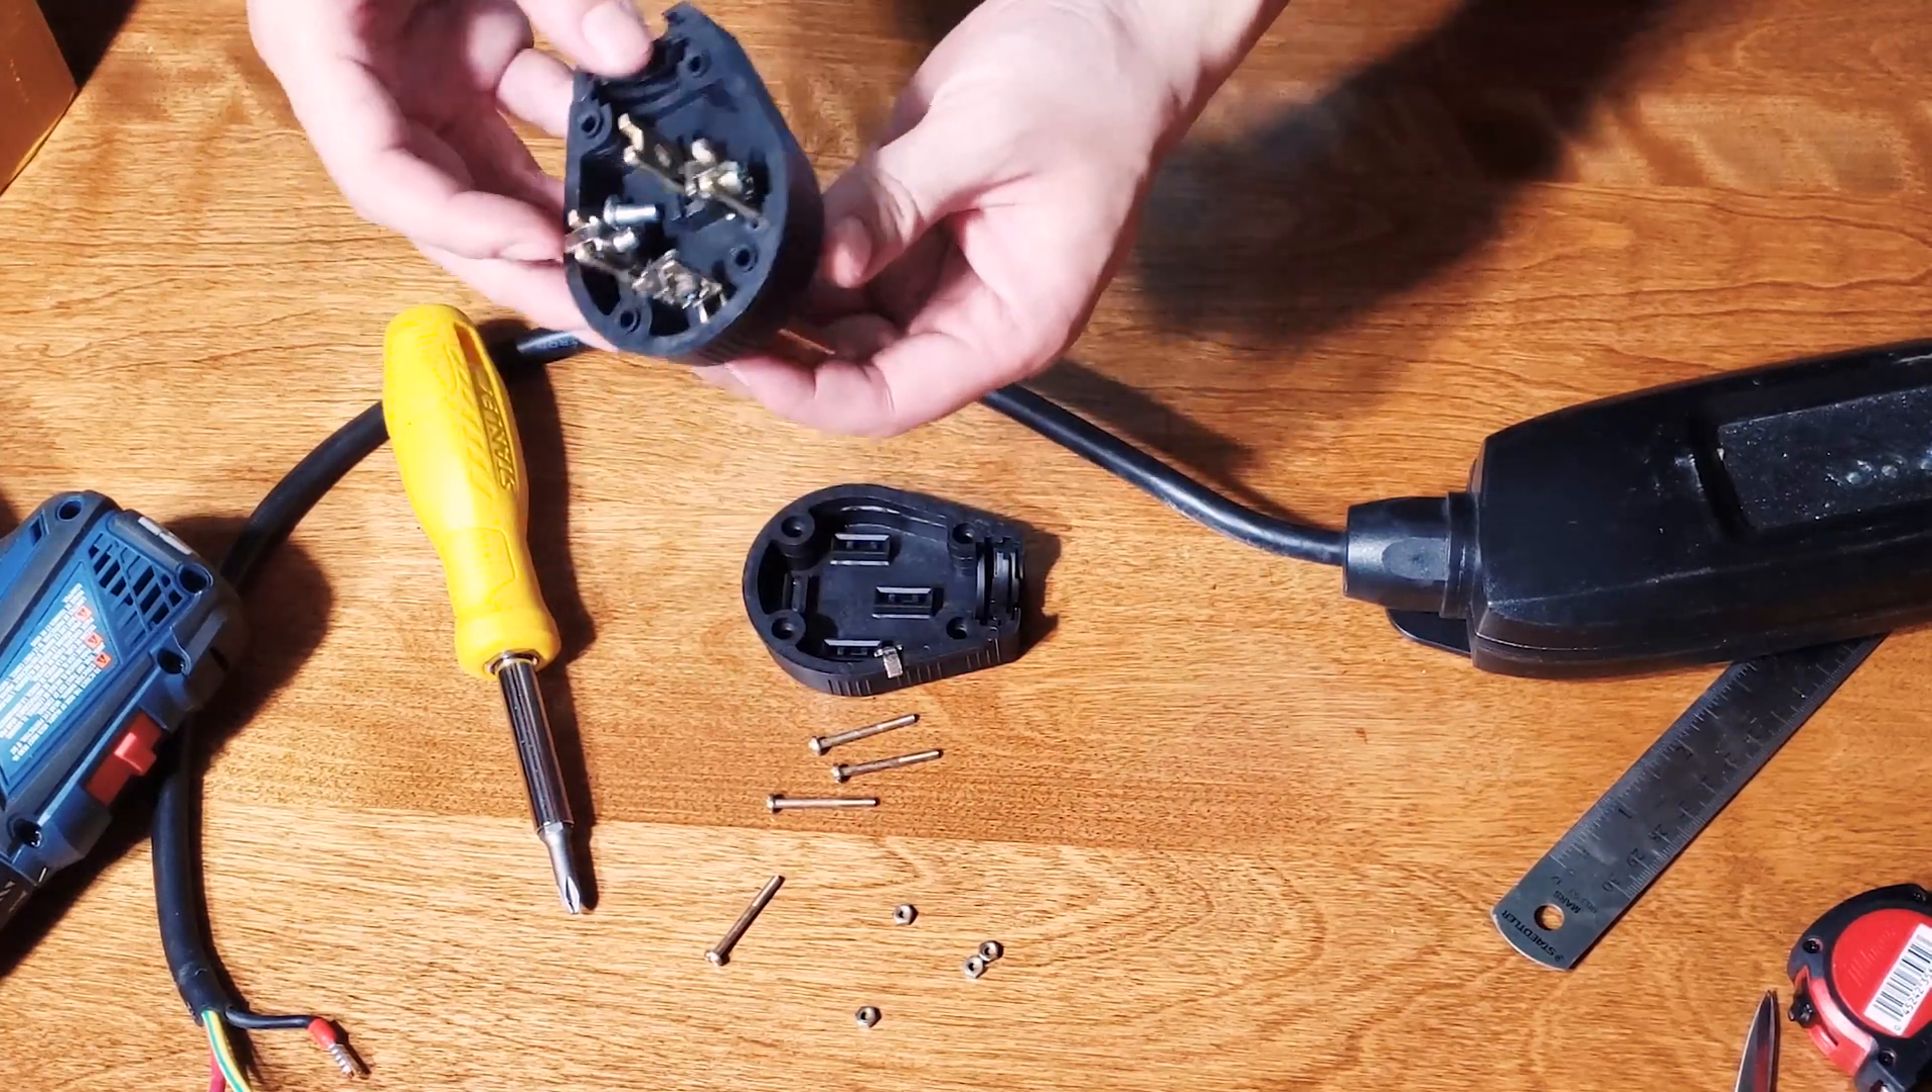We have all the small parts for the cover off which exposes the inner part.